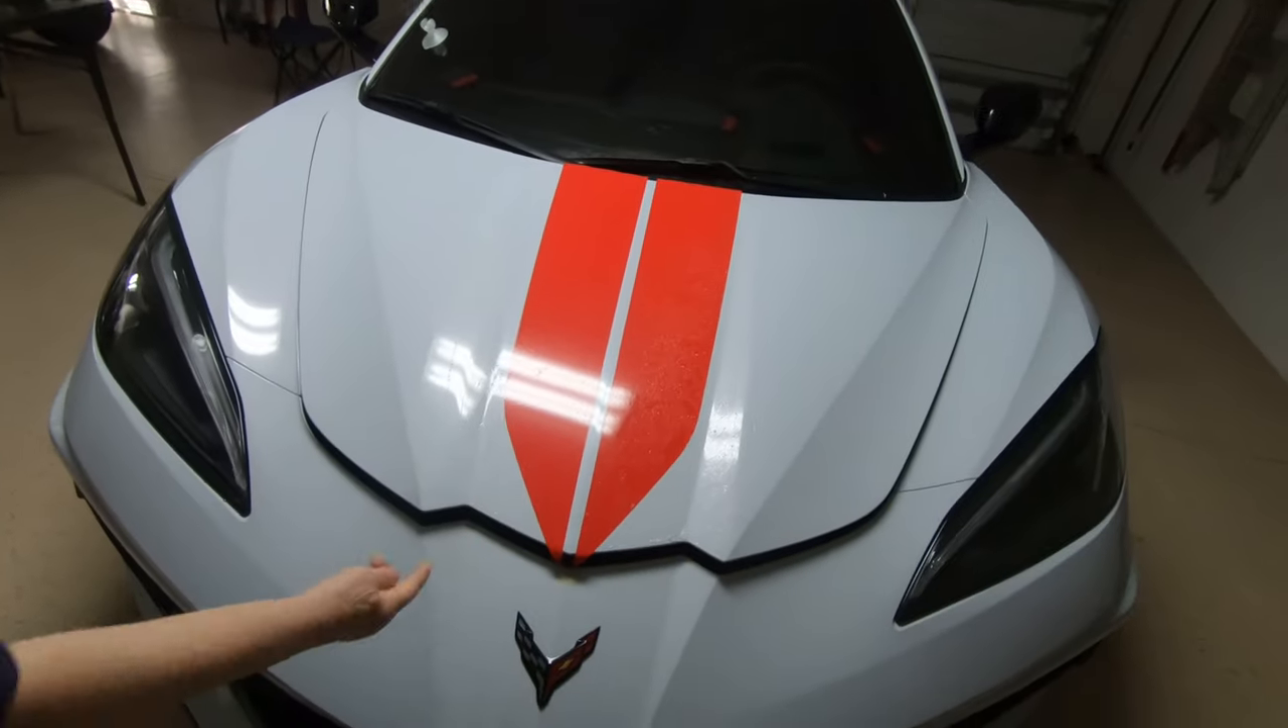Okay, we've got the hood on. Look at that.